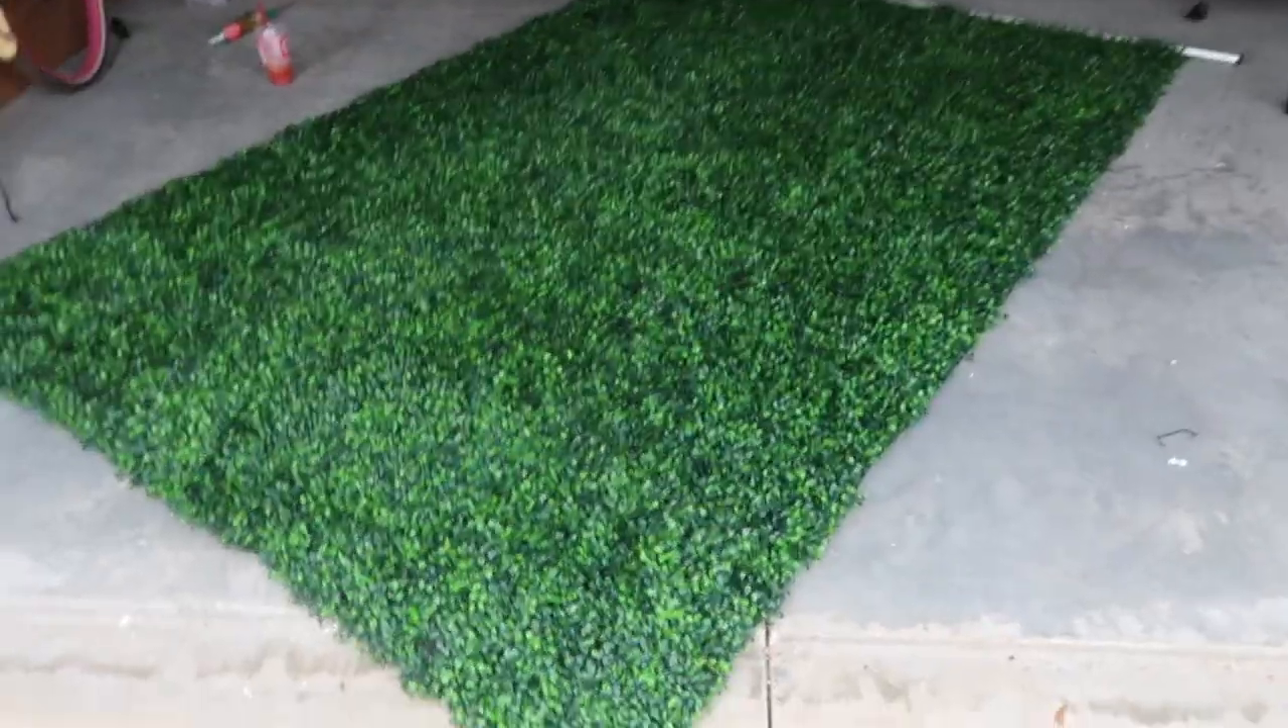So this is what it looks like with the panels all put together.